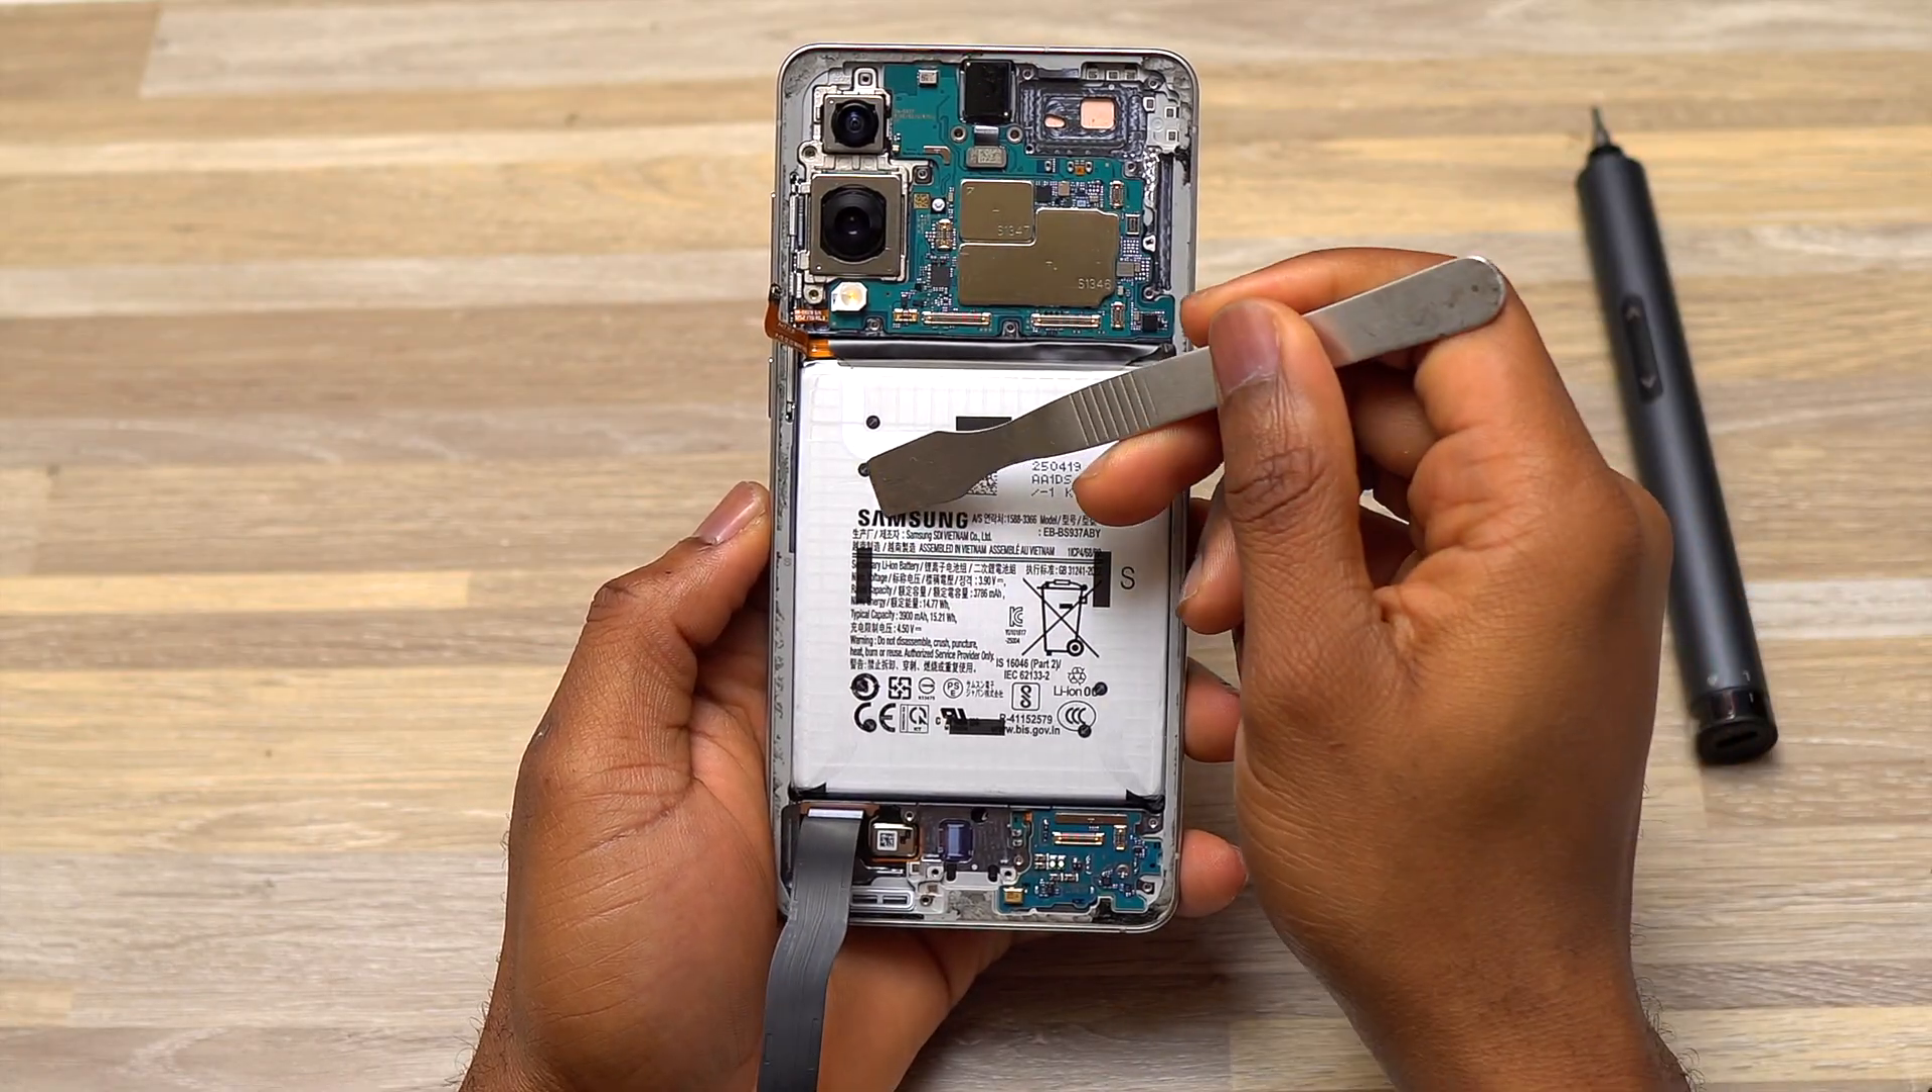Everything that were on top of the battery or obstructing the battery removal have been removed.